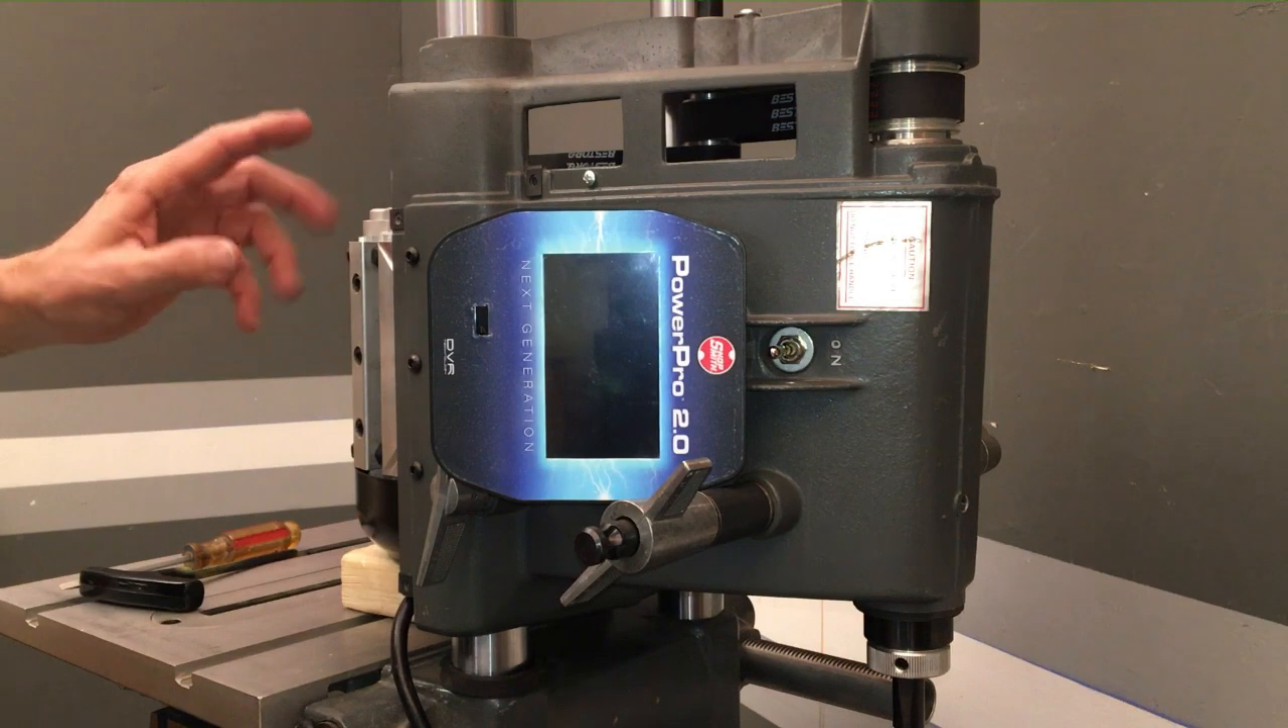Now that the PowerPro is all put together, you've got the new touch screen on for generation two.